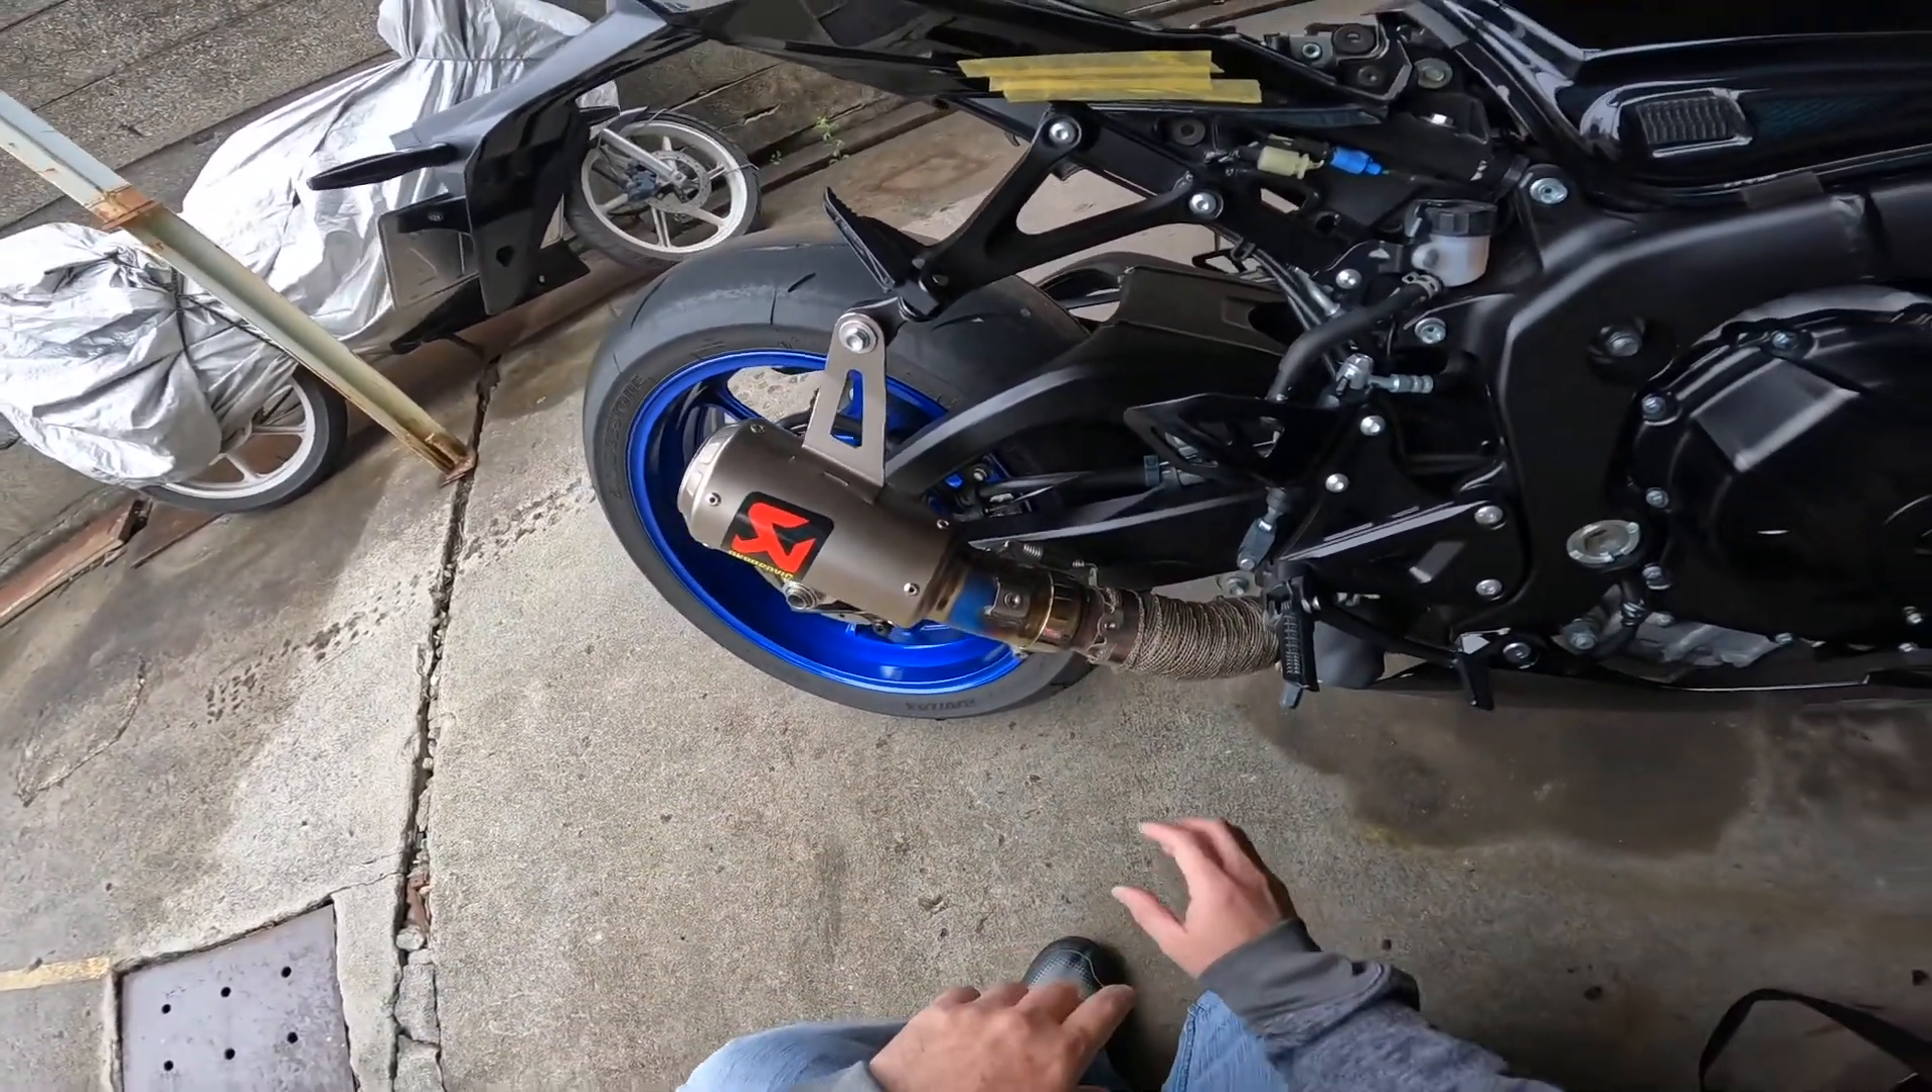Já tá instalado aqui o escape depois só falta encaixar a capa de fibra de carbono aqui.